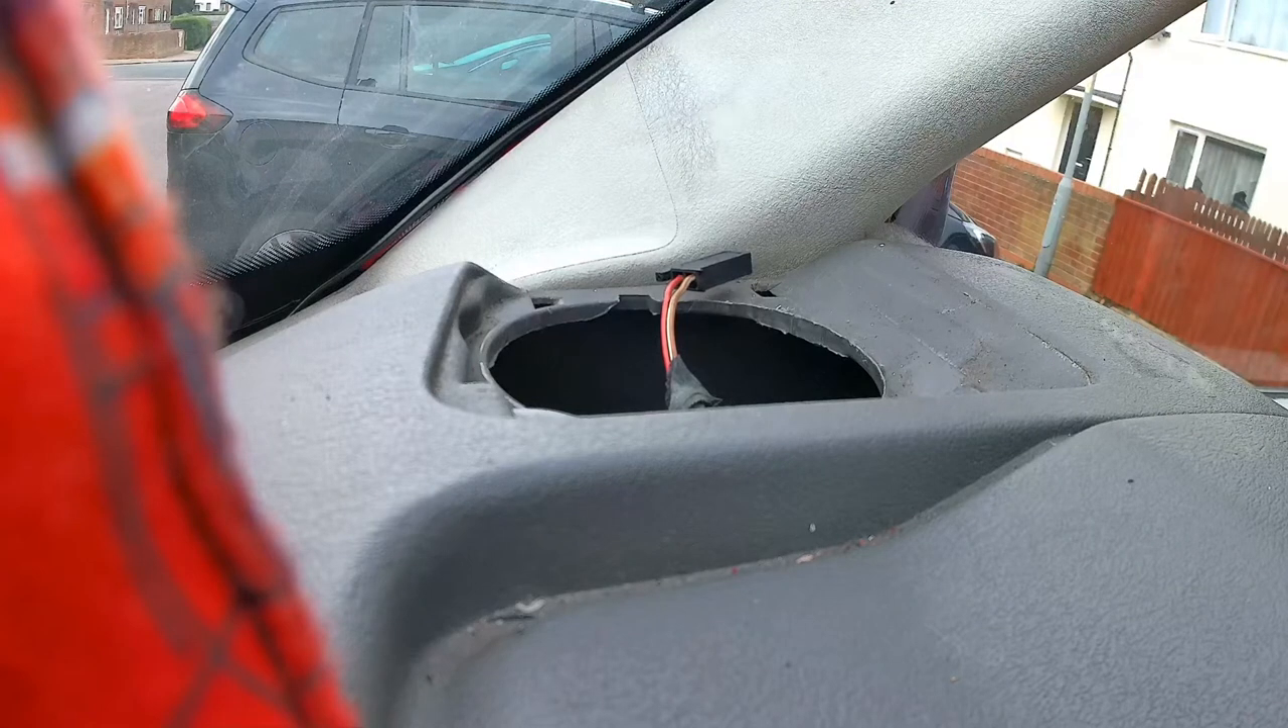Okay that's the first speaker out and we just need the new speaker.